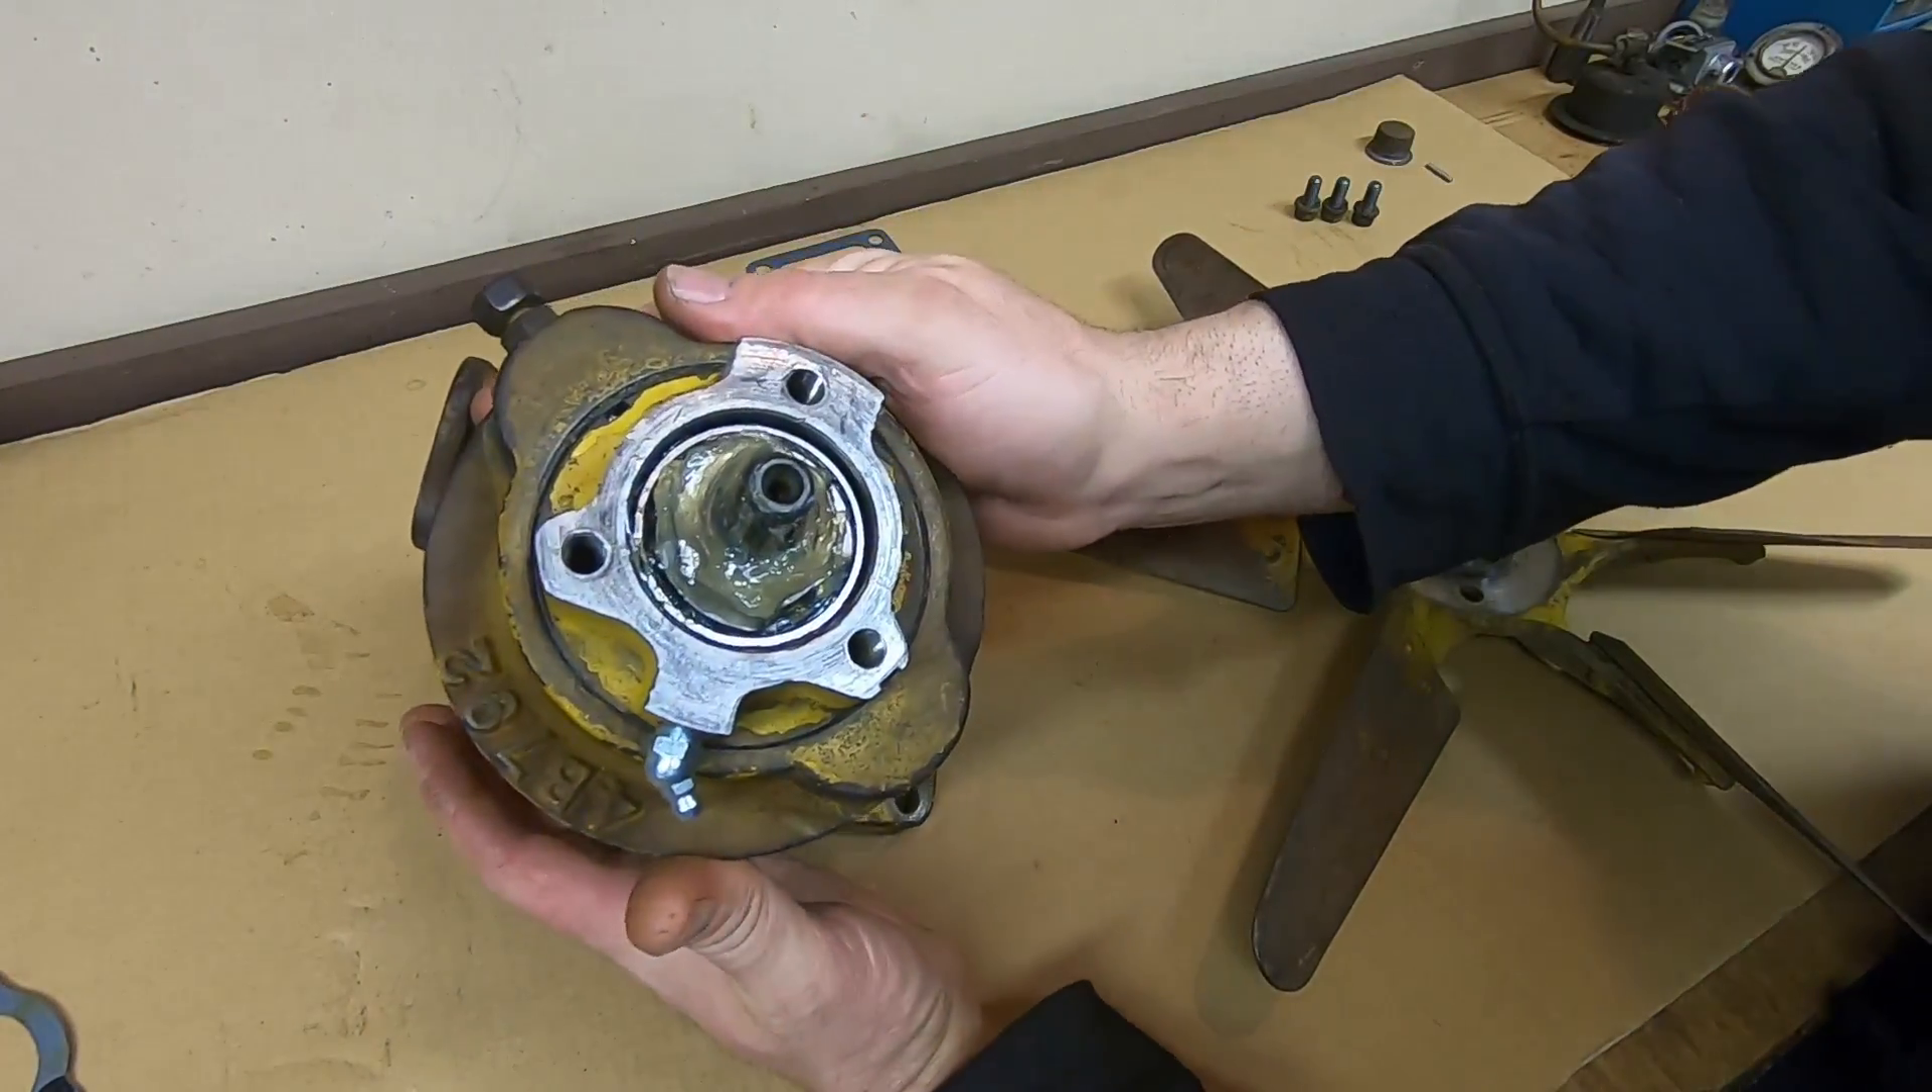Fan is the last piece that has to go on.